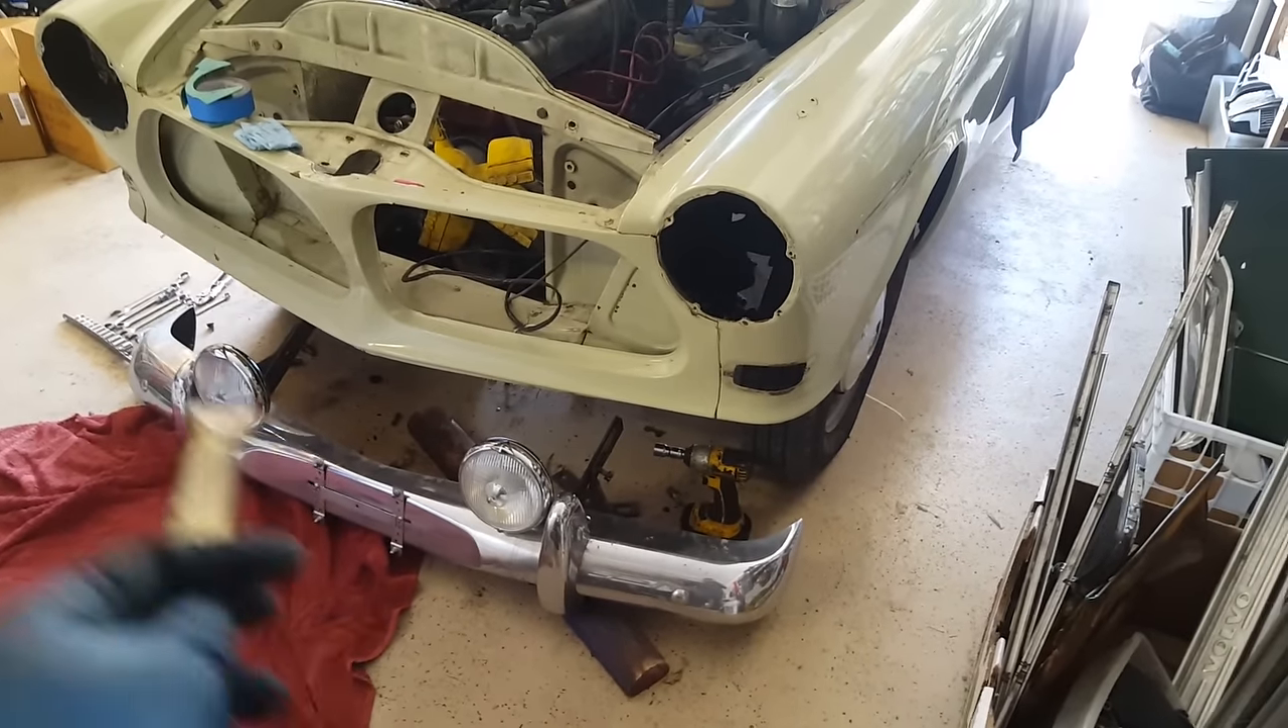I've got the bumper off. That was so easy.